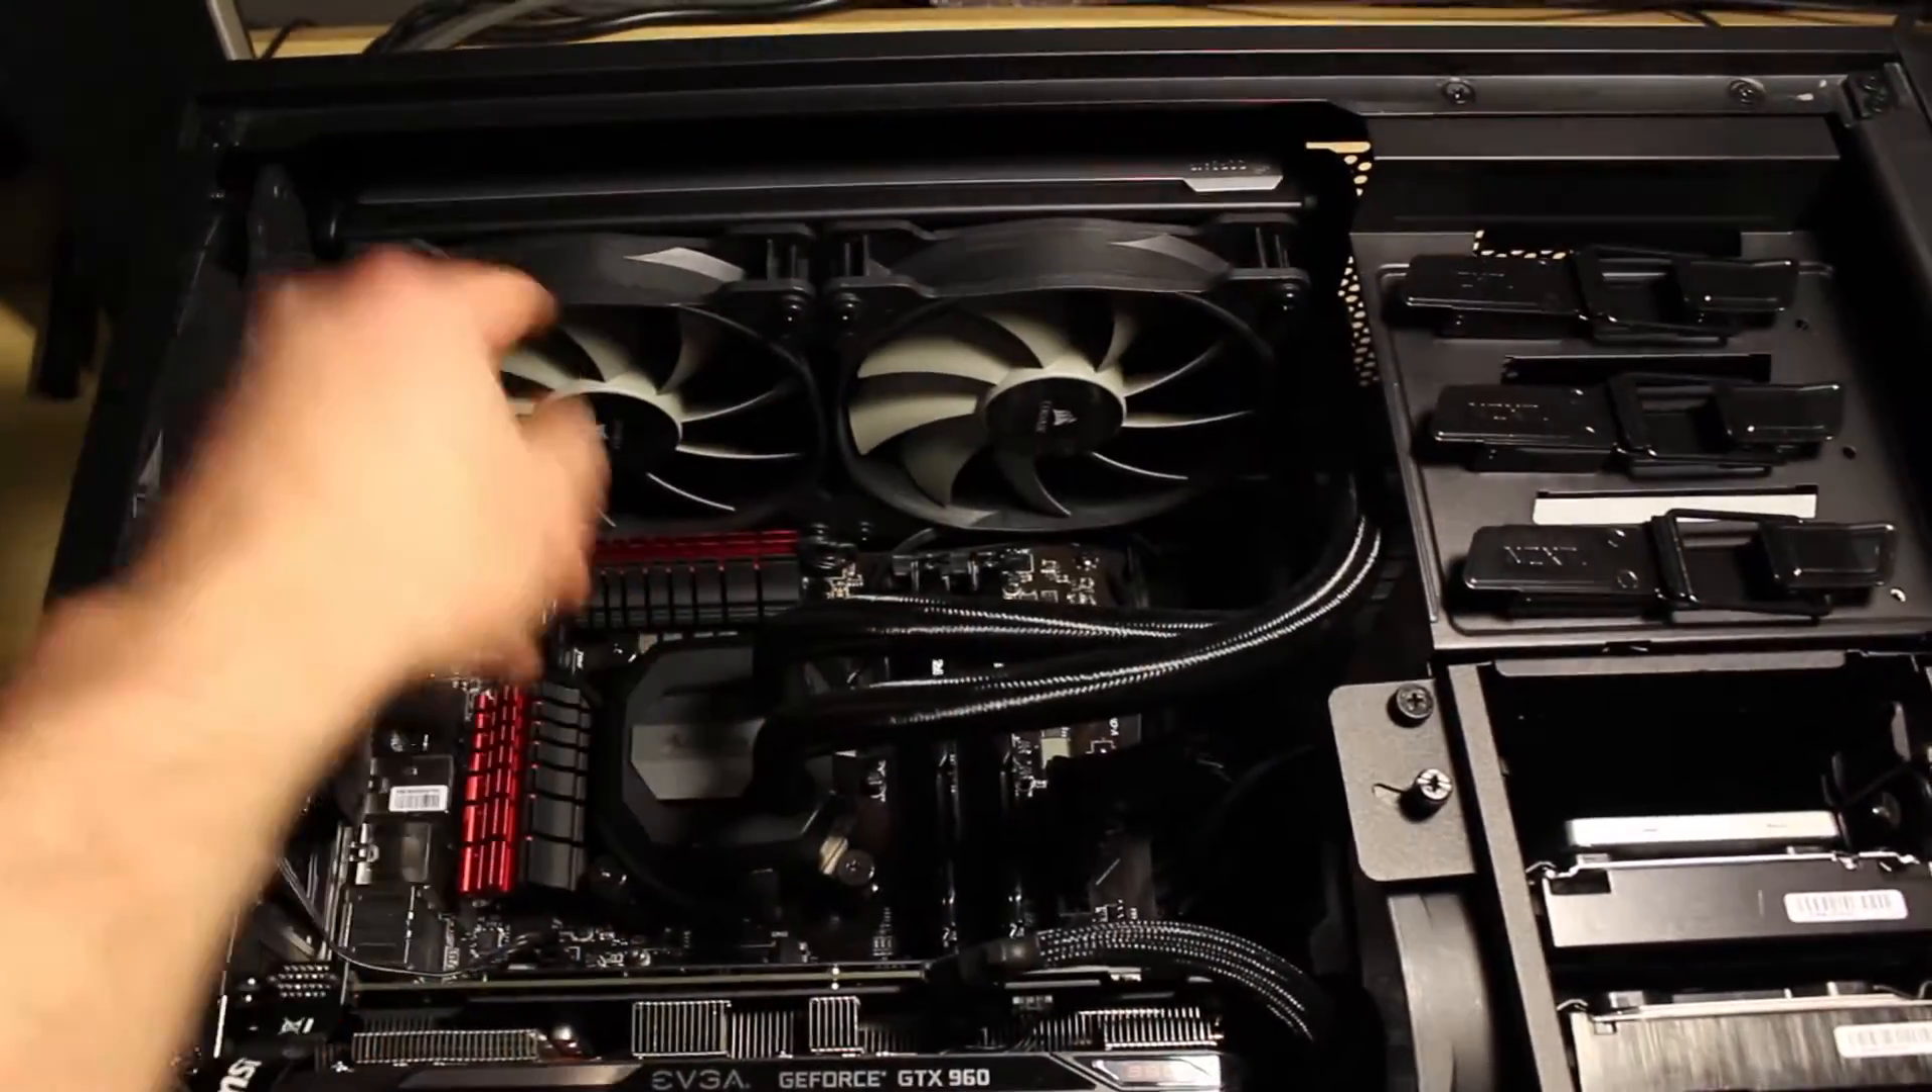So I've got the 240 millimeter exhaust fans here on the radiator for the Corsair H110.